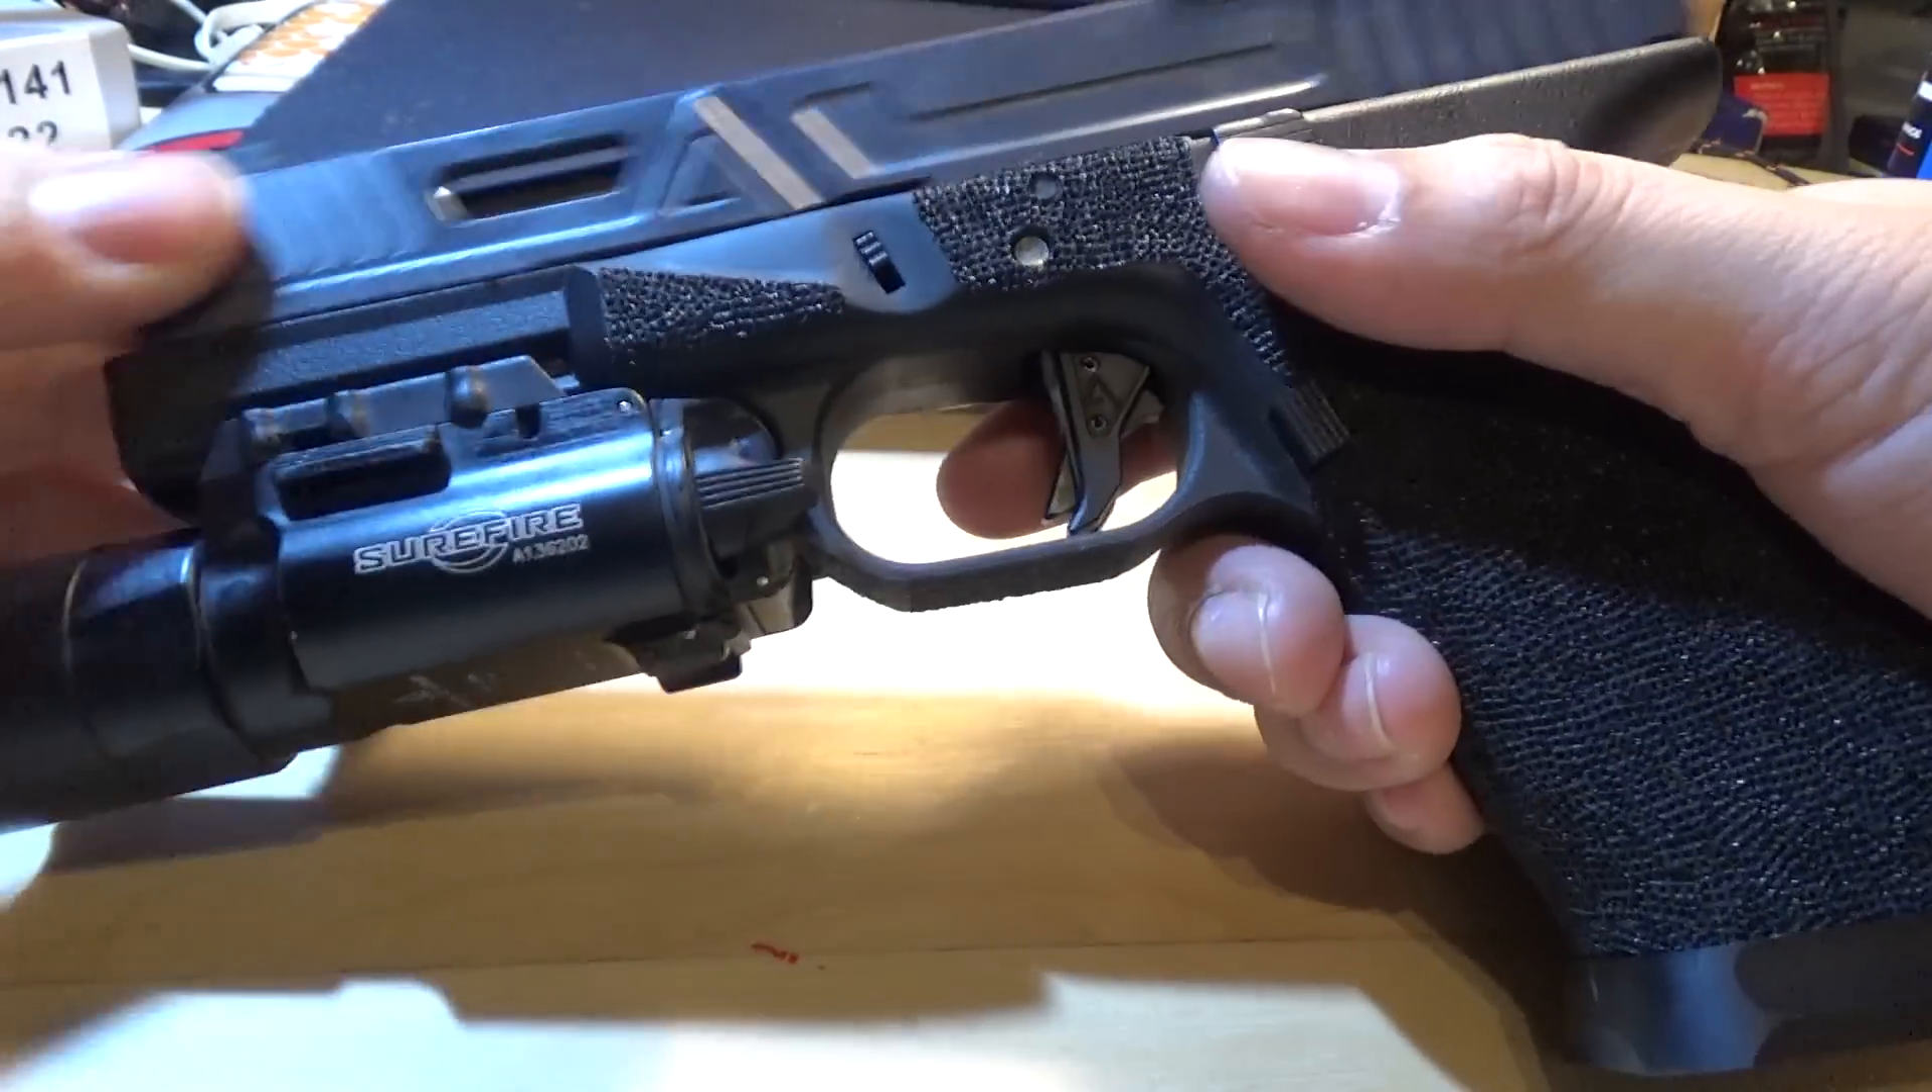So that's the whole entire gun assembled.